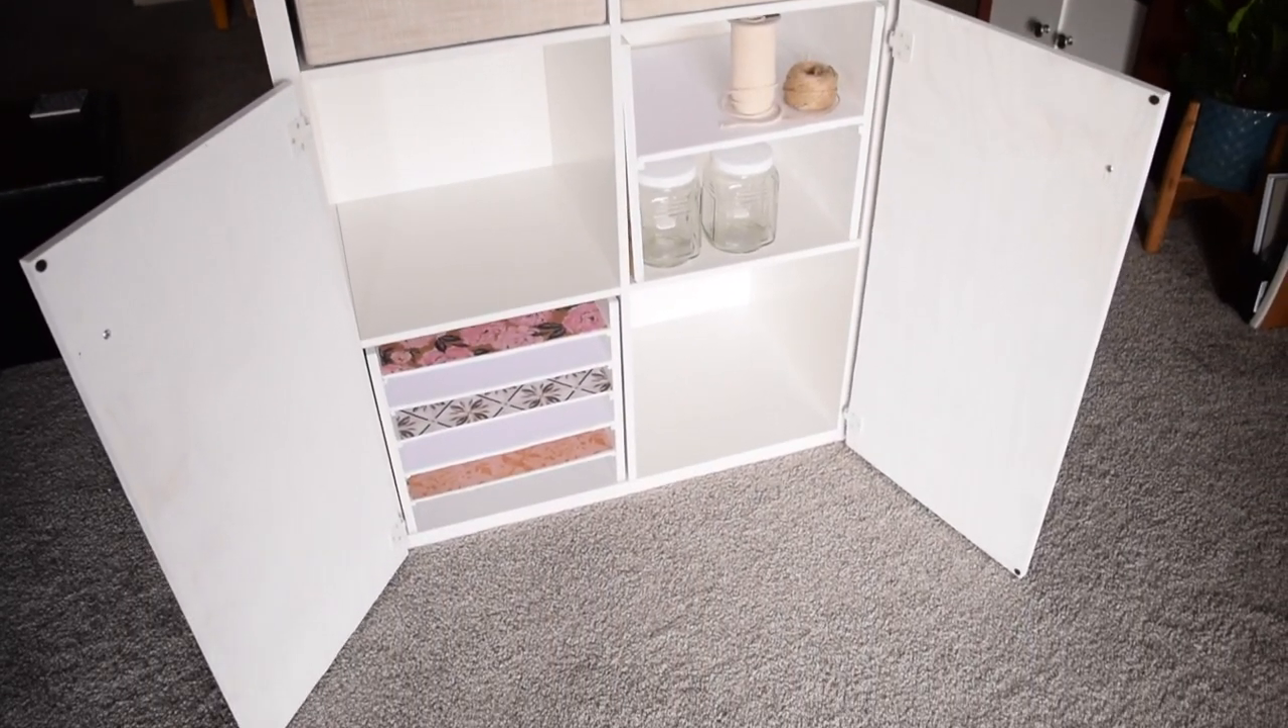Then all I did was insert the organizers into my shelf and now I have my completed craft cabinet.